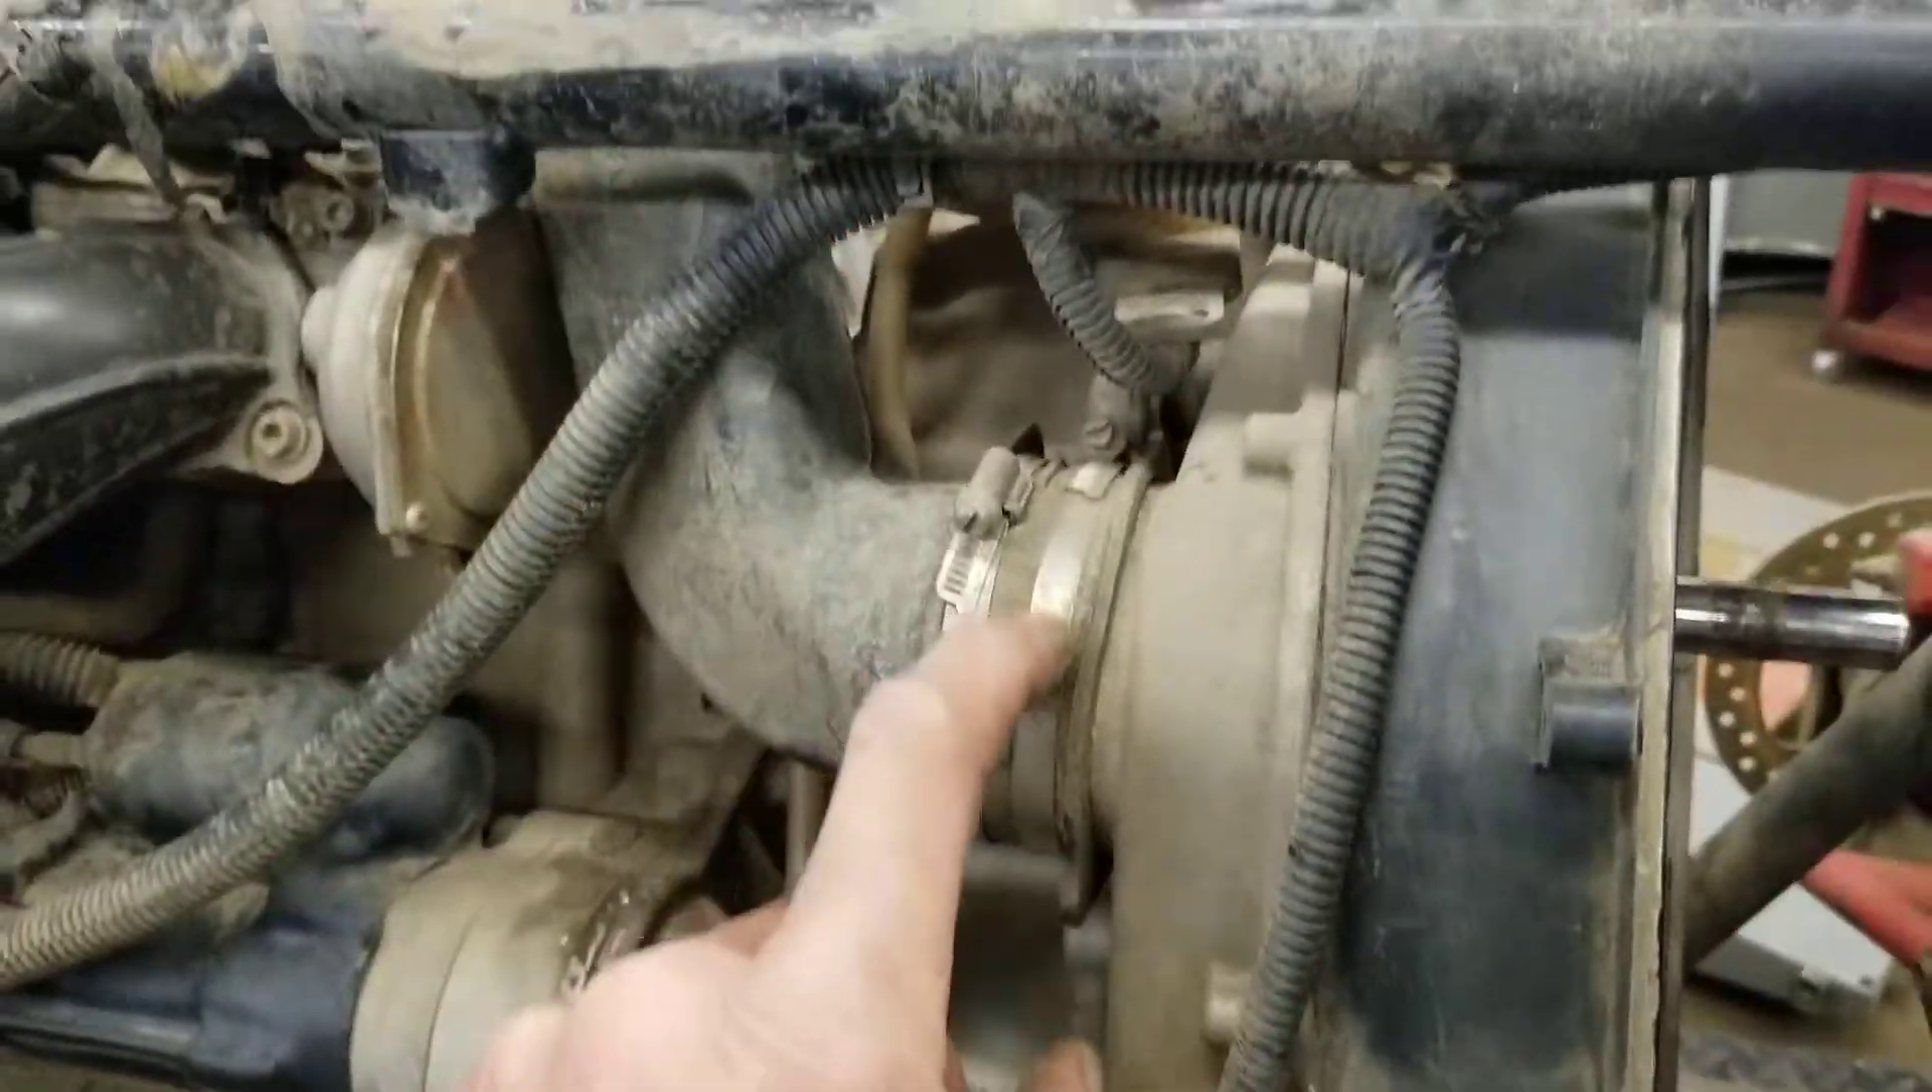Still got to disconnect my hose clamp, which I'll do.